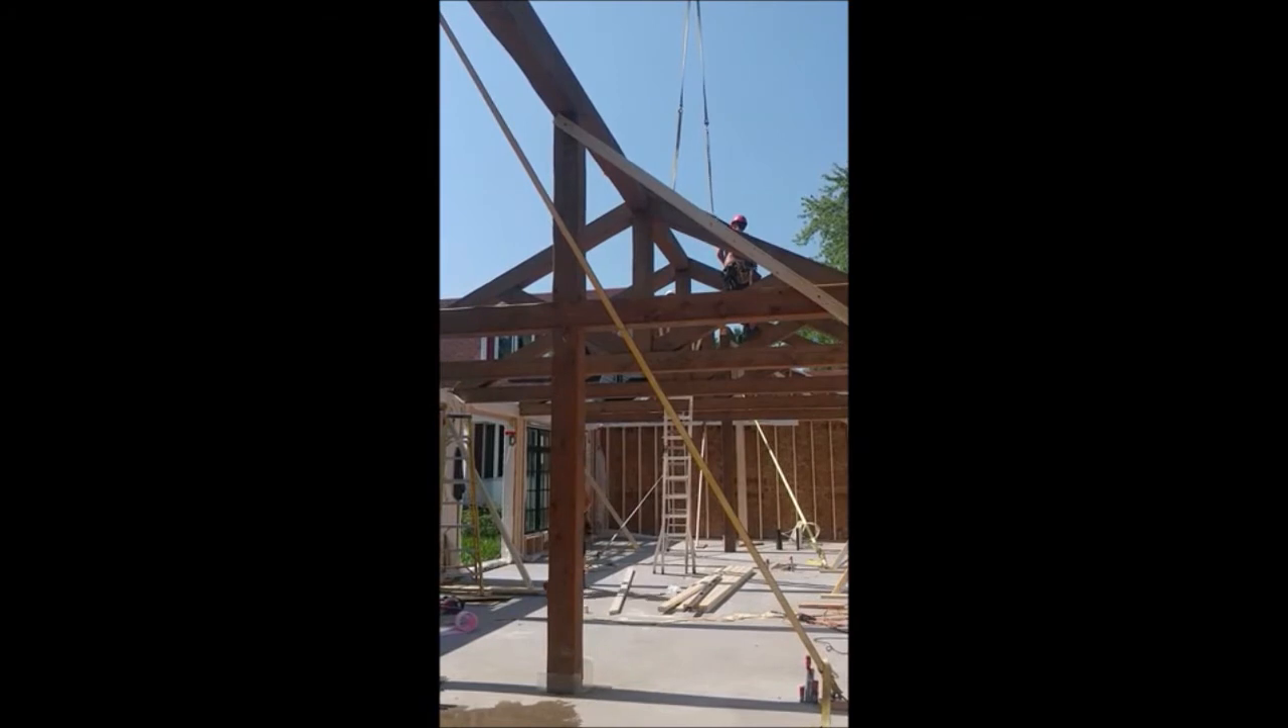So here you can see the guys starting to put those beams into place.